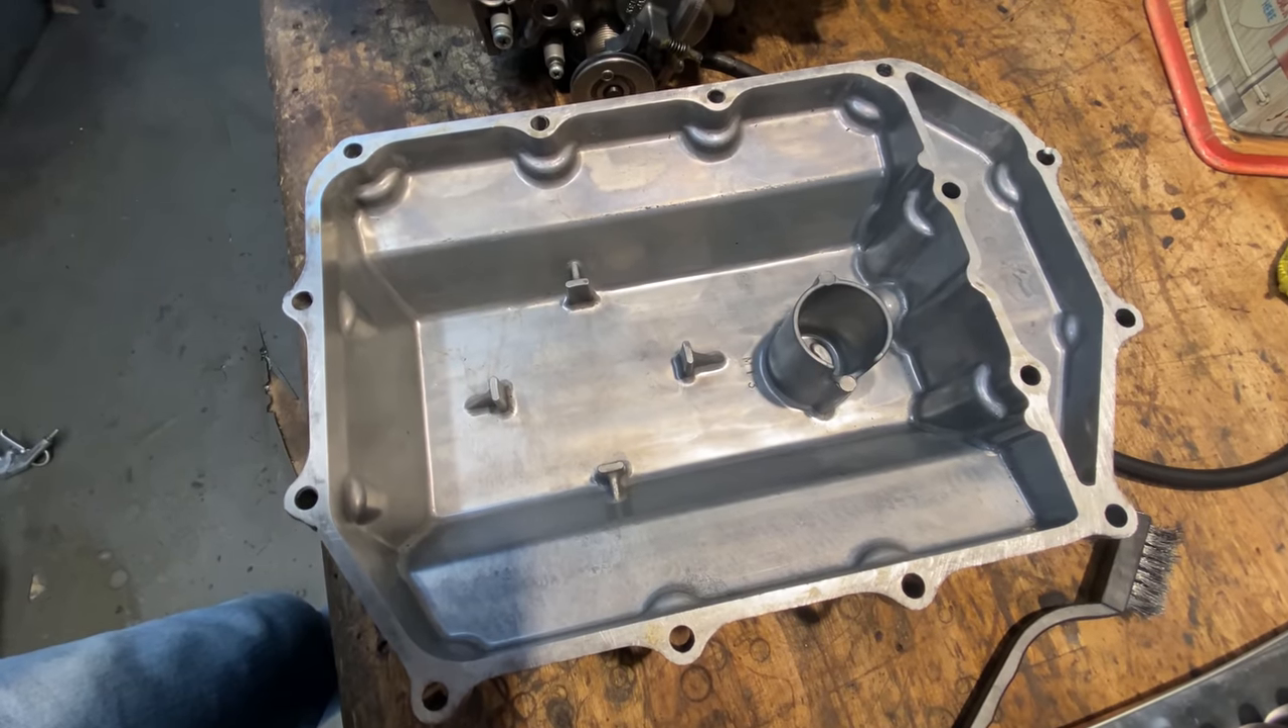With the bodywork removed I drained out the oil and removed the sump and that was mint, really clean.